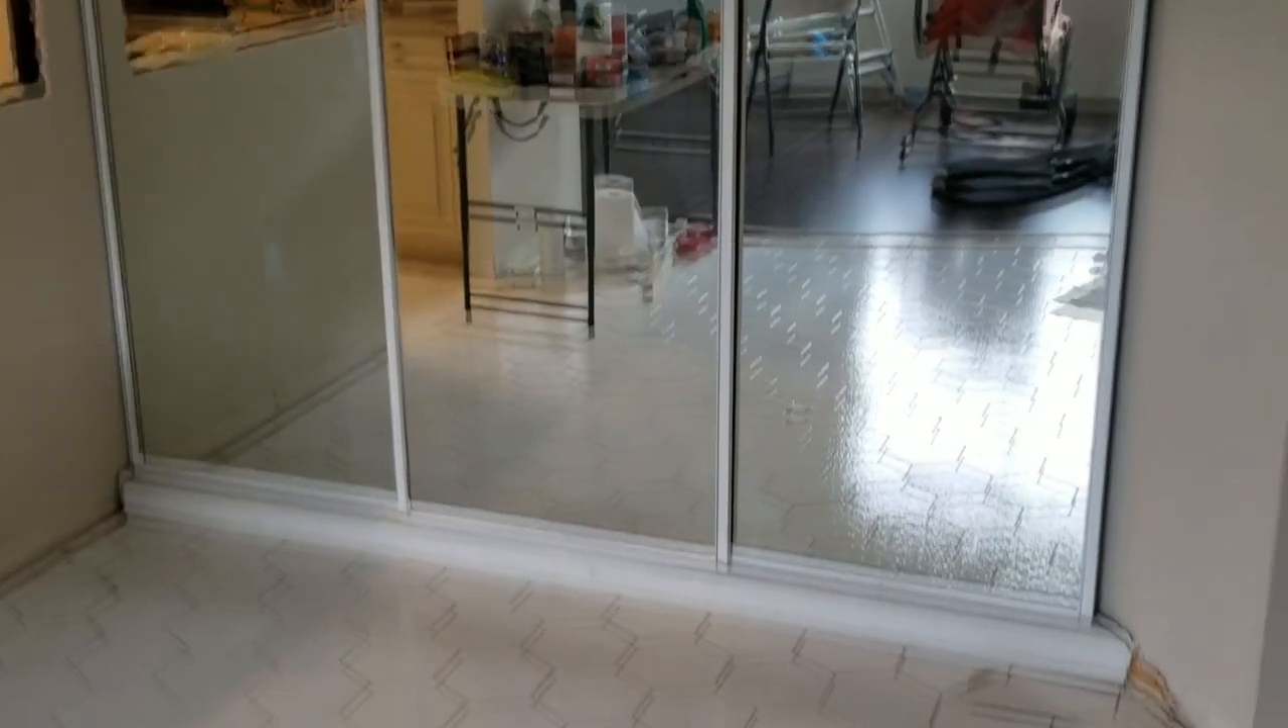Our mirror doors are put back into place here now.